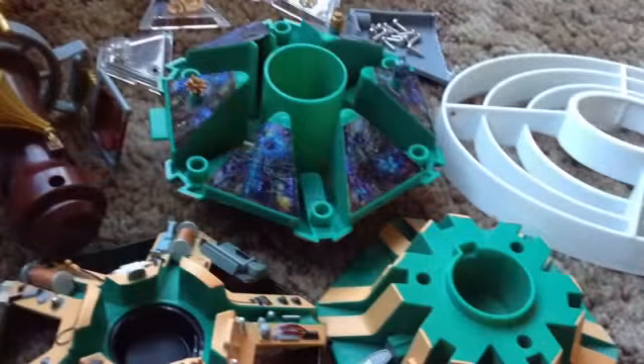With the console I took it apart as you can see here.